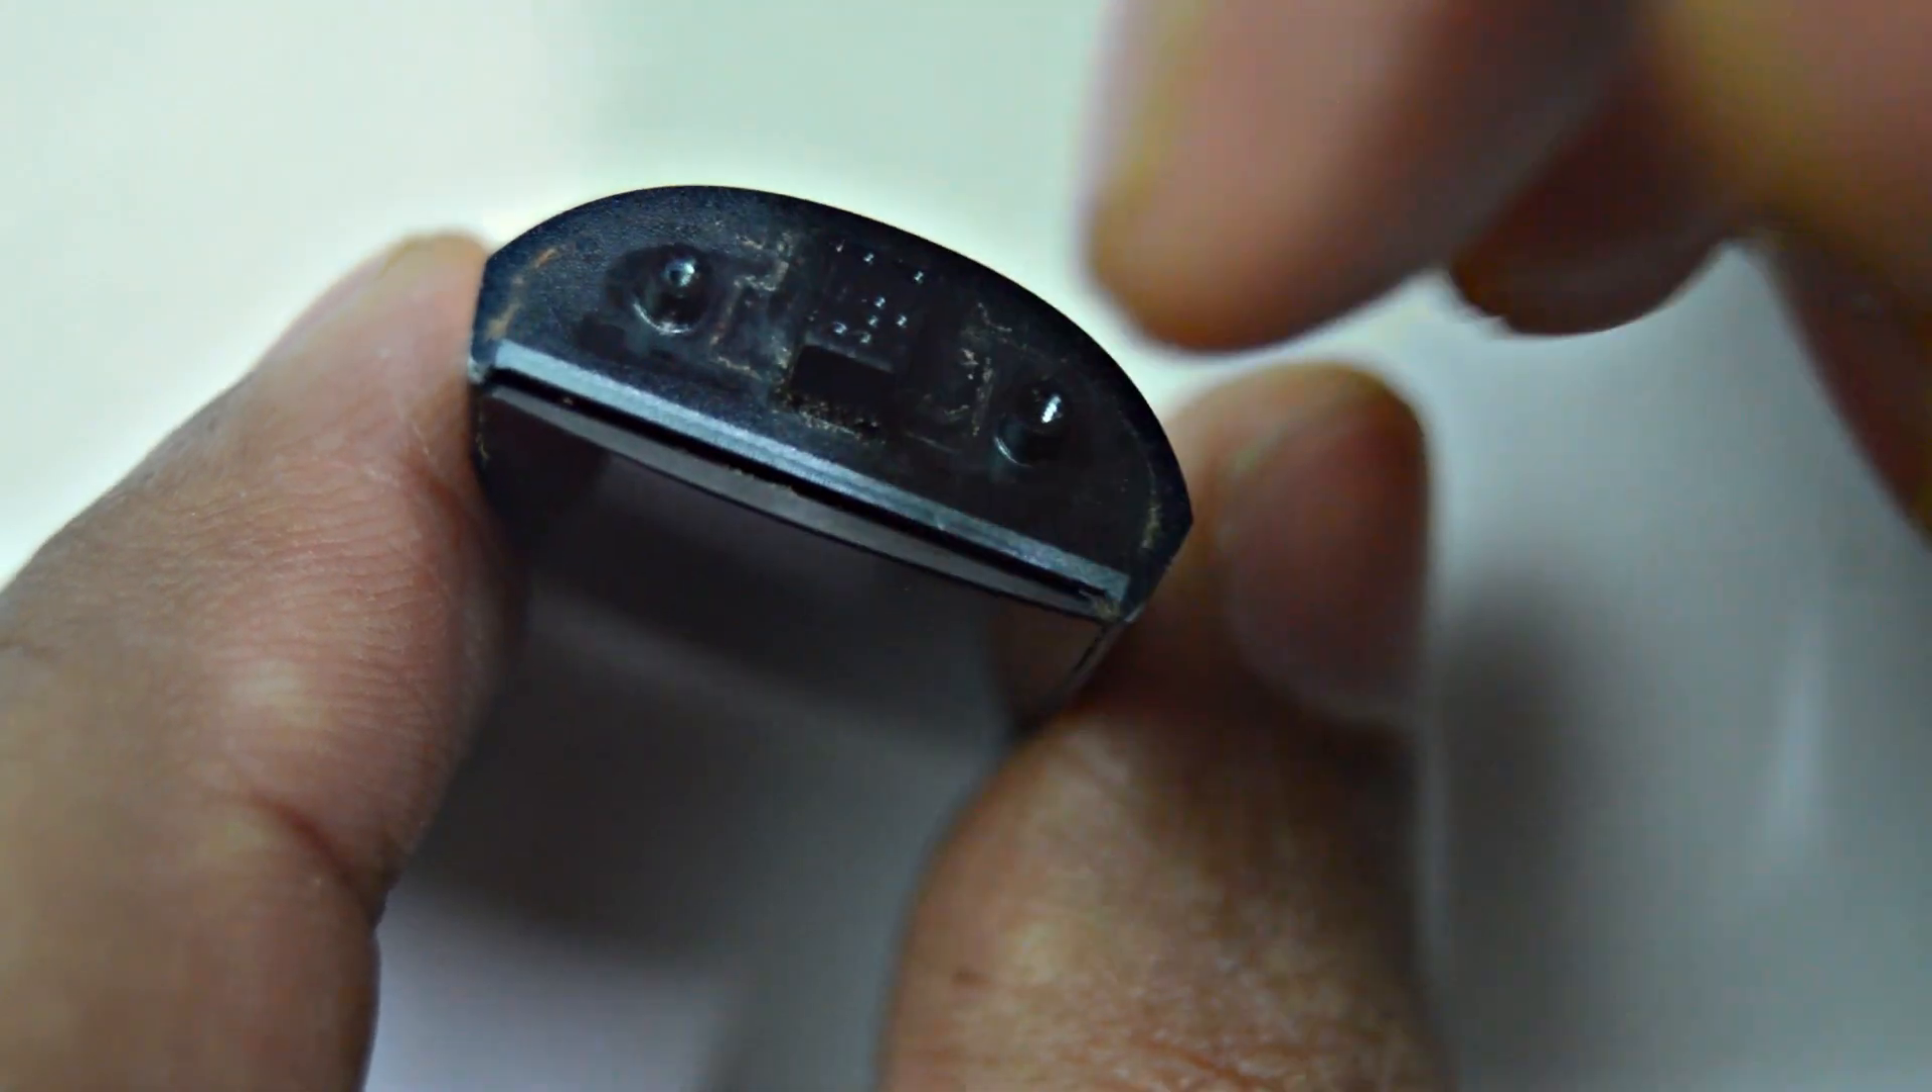Now we can see a gap in between the display and the body.